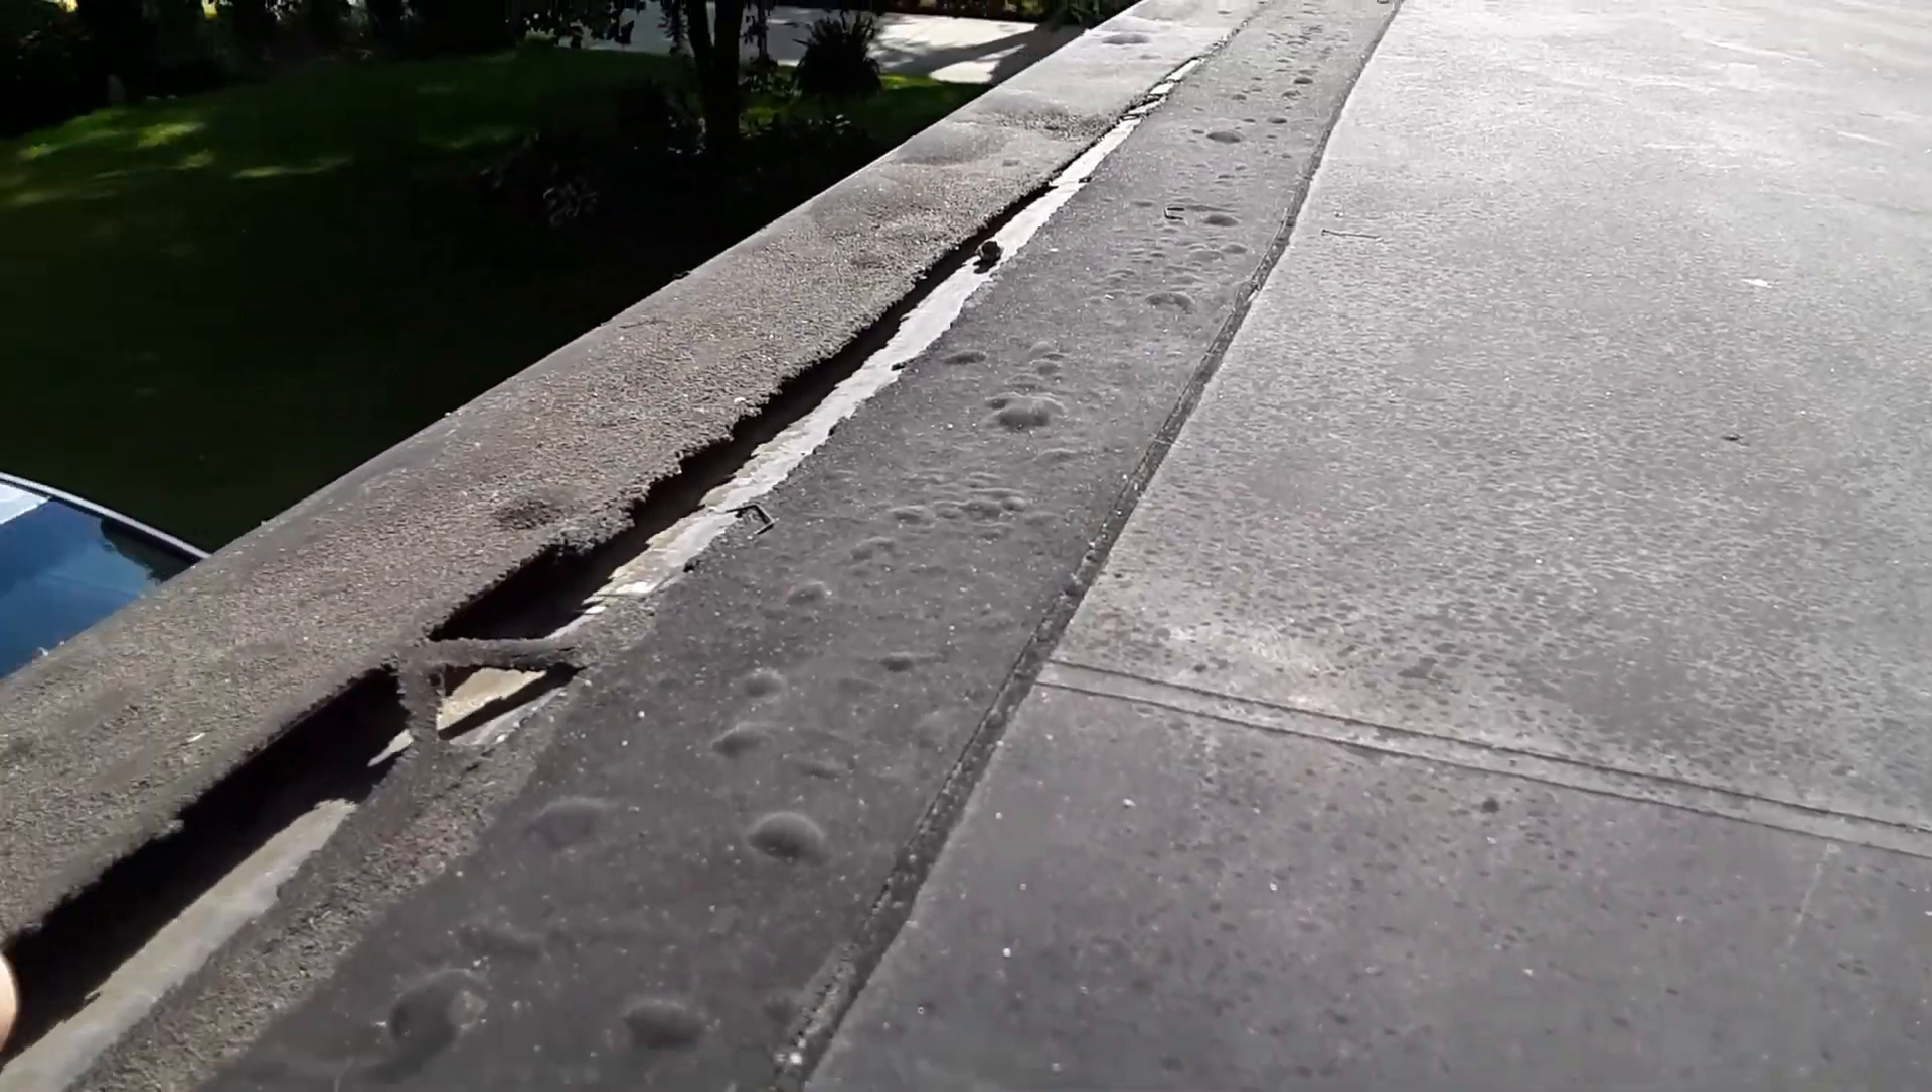Here you can start to see where the seams are coming open and the blistering once again. And then as you come down here, you'll start to see where it's pulling away. So with the expansion and contraction of the heat from the black roof, this drip edge is starting to pull away. And you can see how it's lifting on these seams.